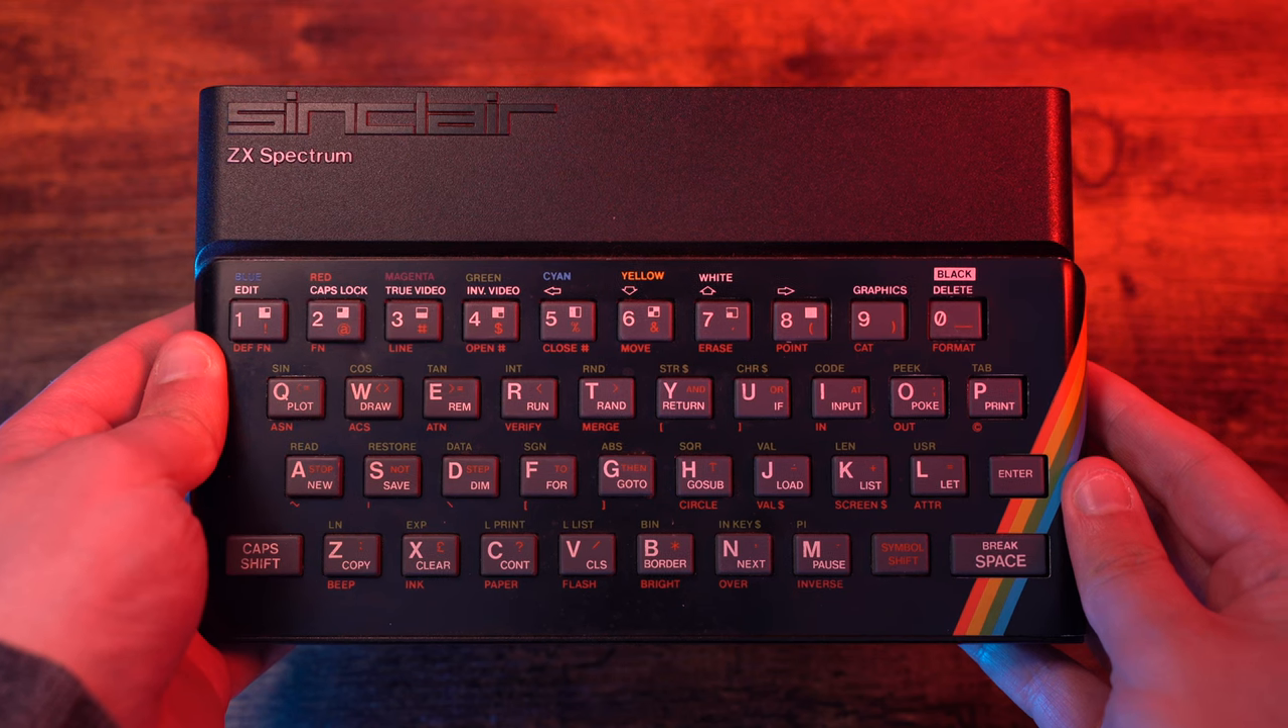The keyboard cover is almost coming off.